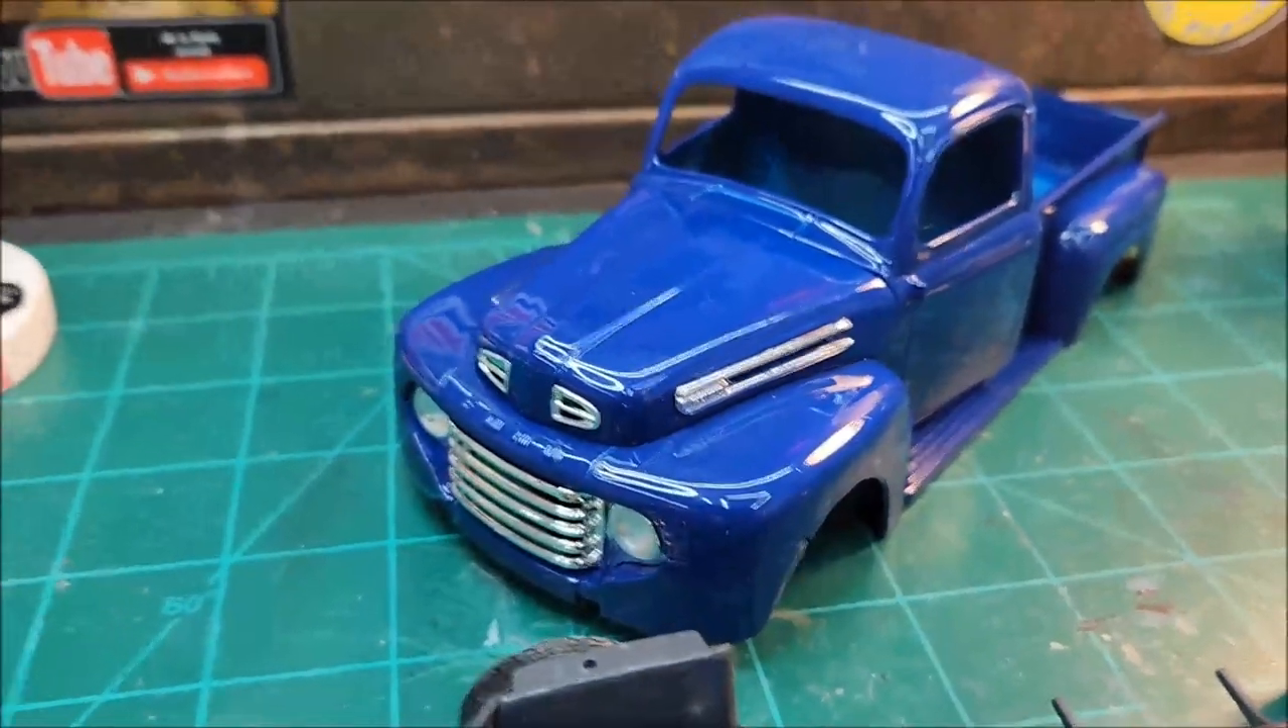I got the front grill installed with the headlights and the chrome pieces uh on the hood there and in the front and on the side.